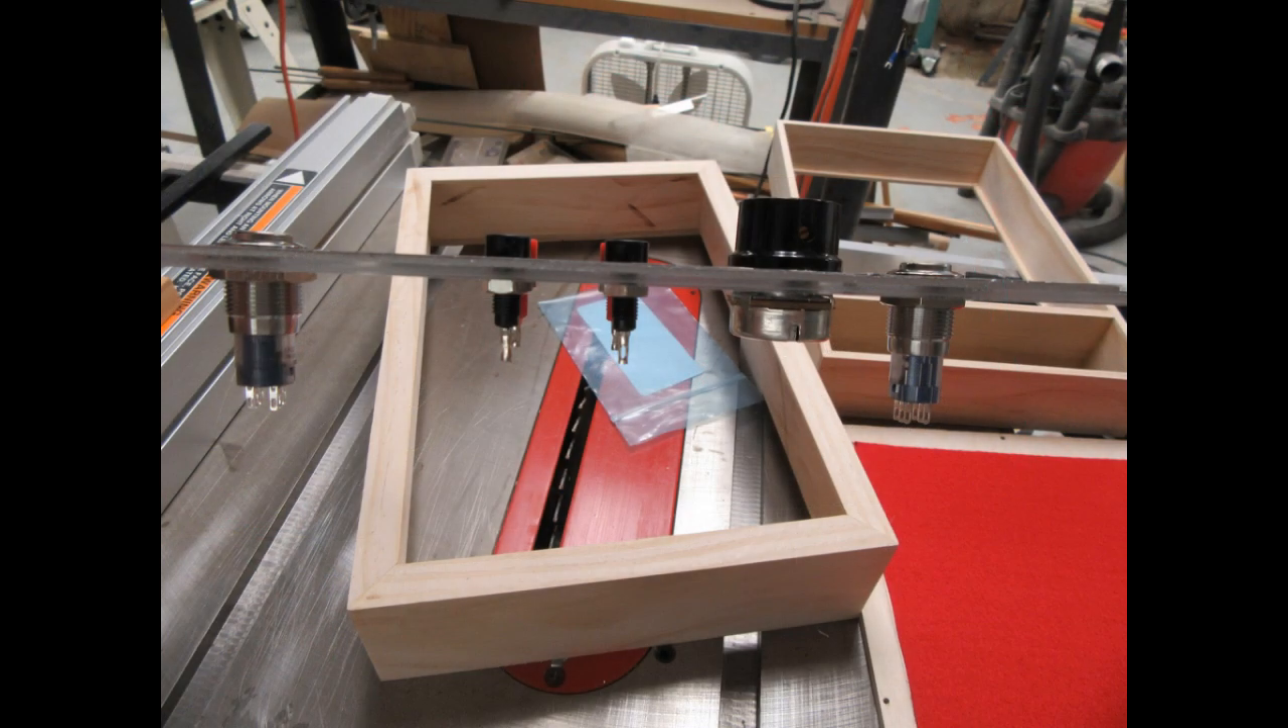I used my Xacto knife to cut out the decorative front to match the holes, and here all the components are mounted.